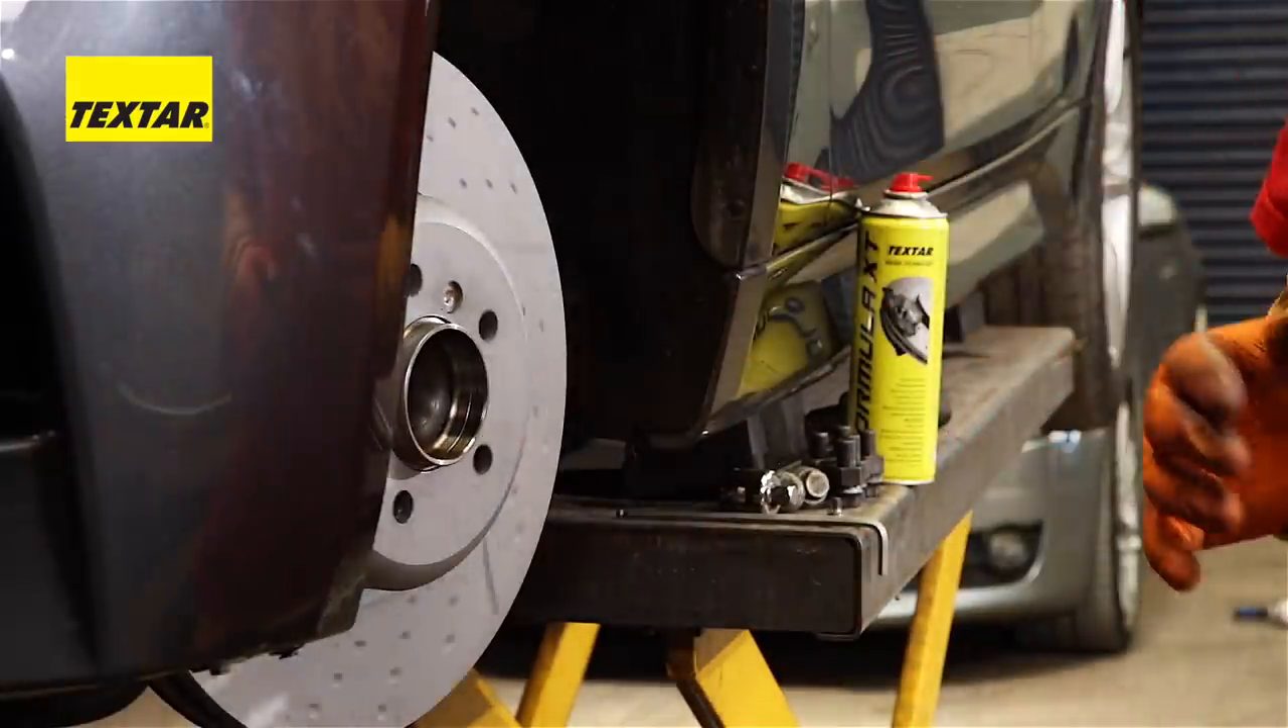So our disc is now in position.